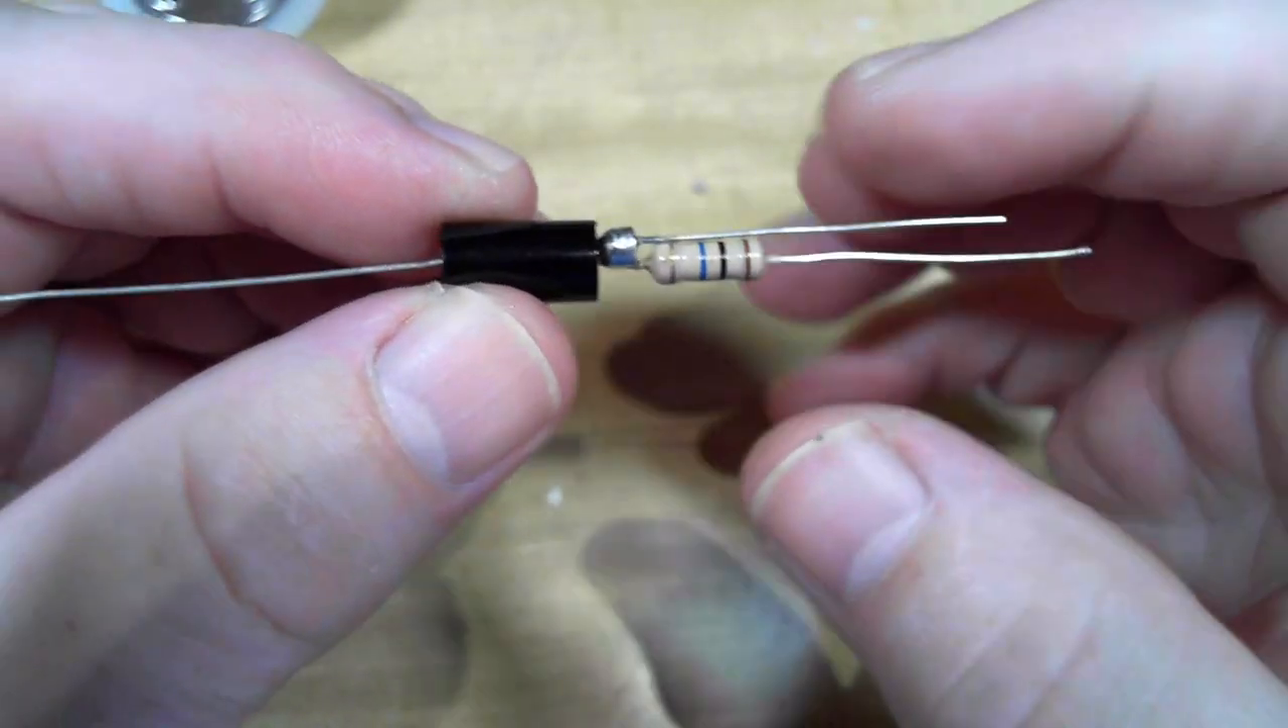I've mounted the resistor on the capacitor lead so it's in a nice line.